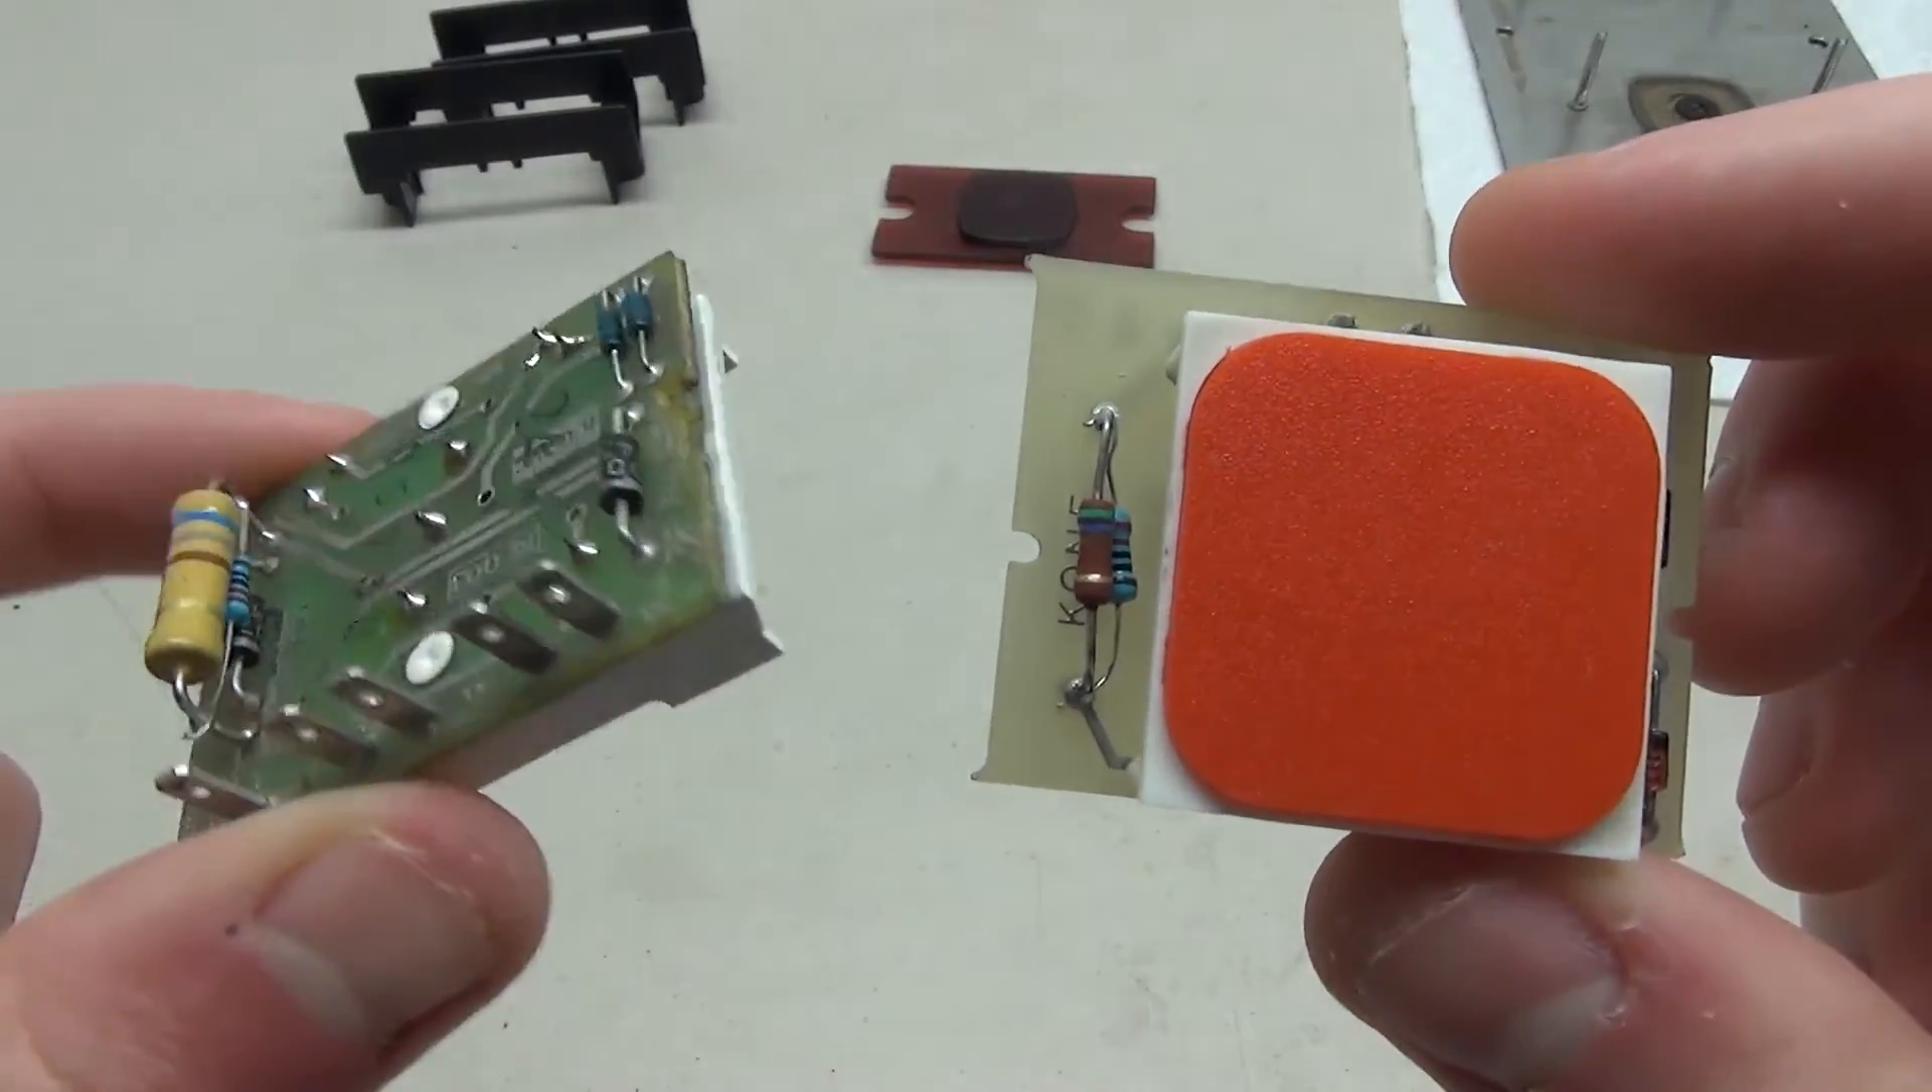All right so I've added the little resistors onto these boards and now we are ready to put them back on the panel.